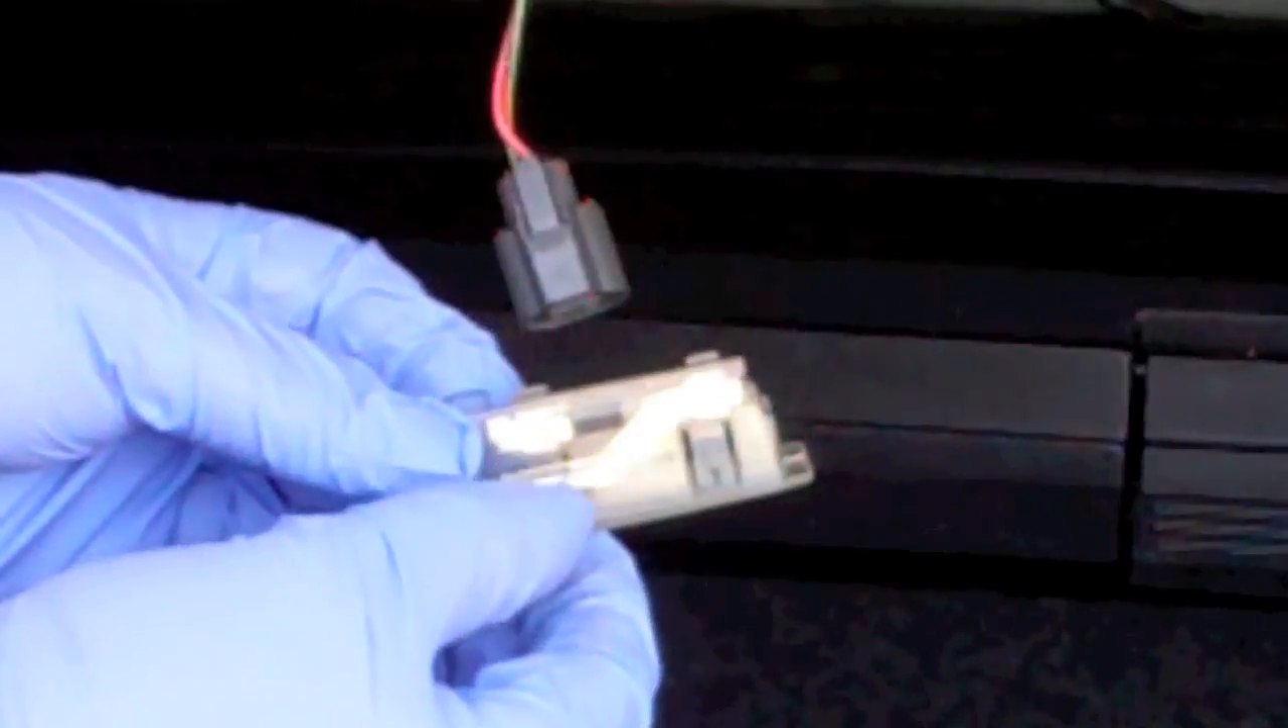All right I got the bulb fixture out as you can see it's just retained in with these plastic tabs.